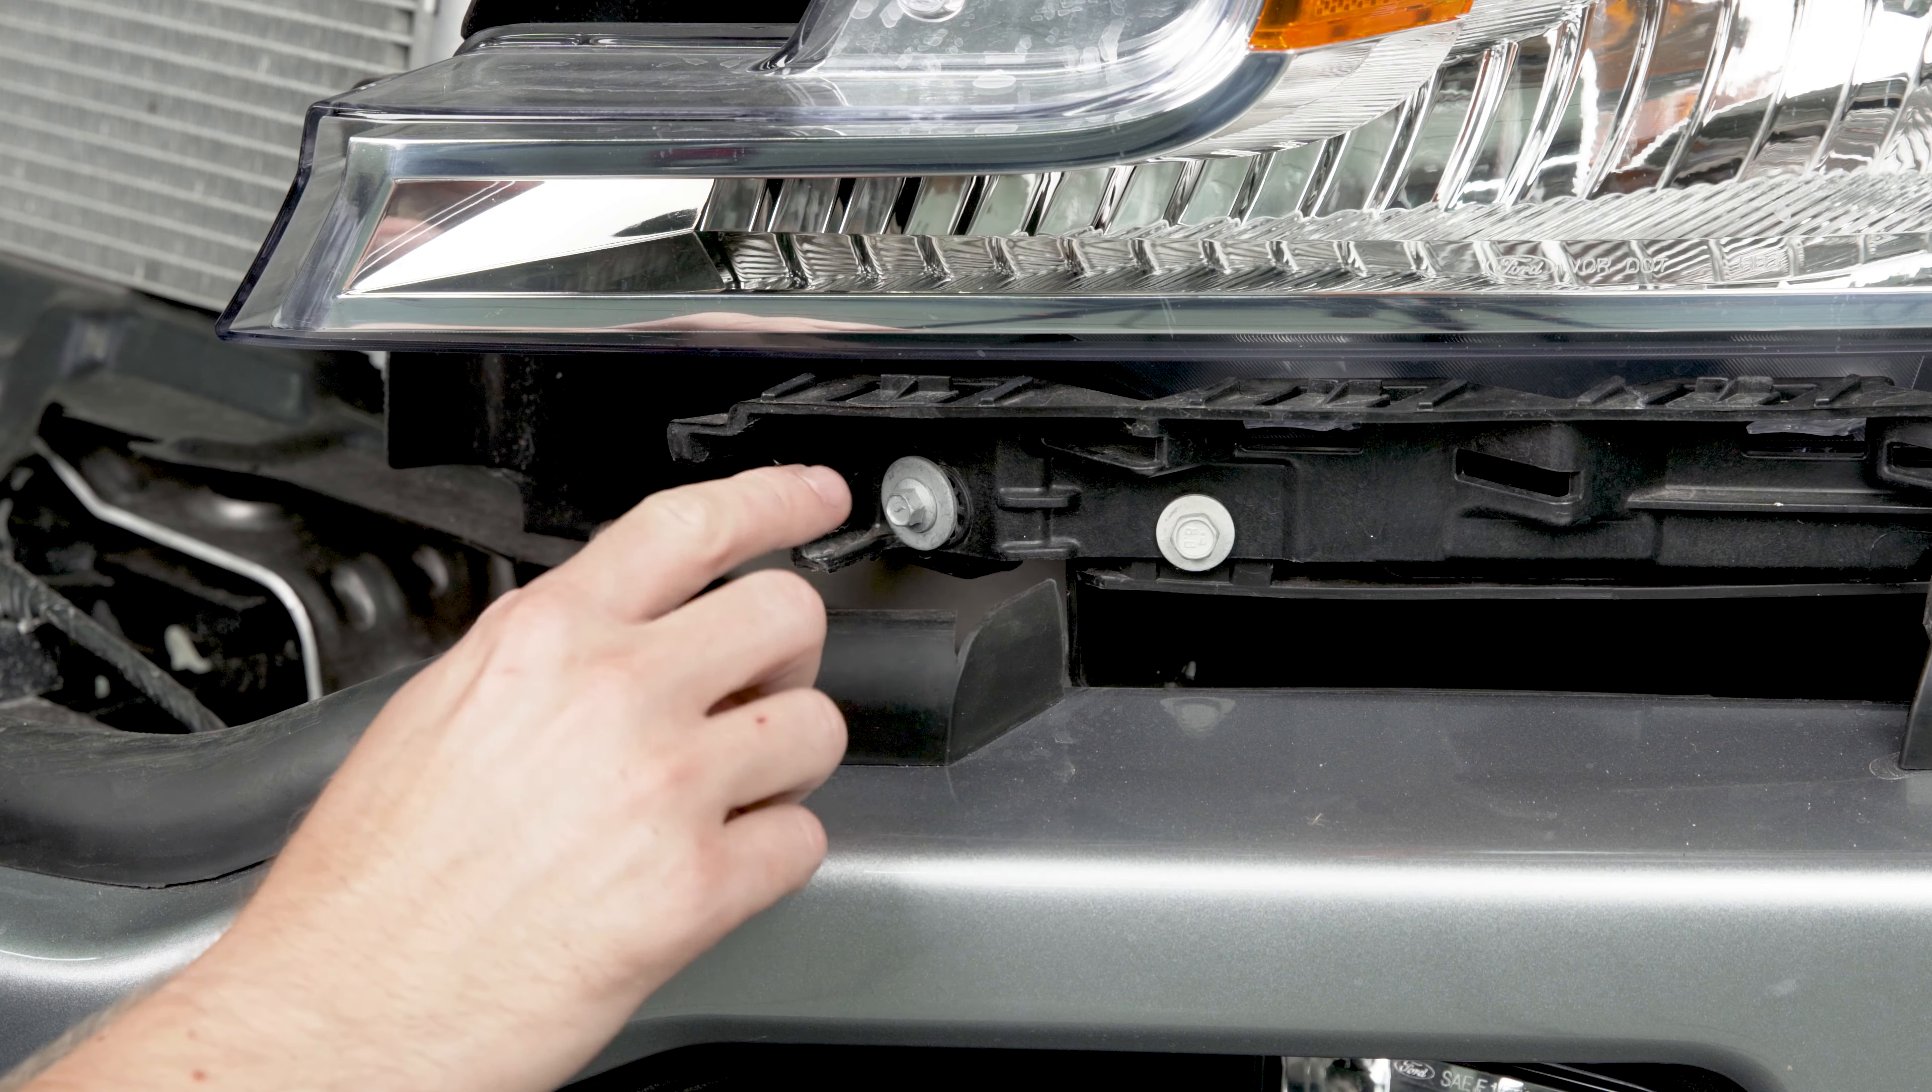The last two fasteners we need to remove are these two screws down here the outside one's going to be a 10 millimeter and this one's going to be an eight.